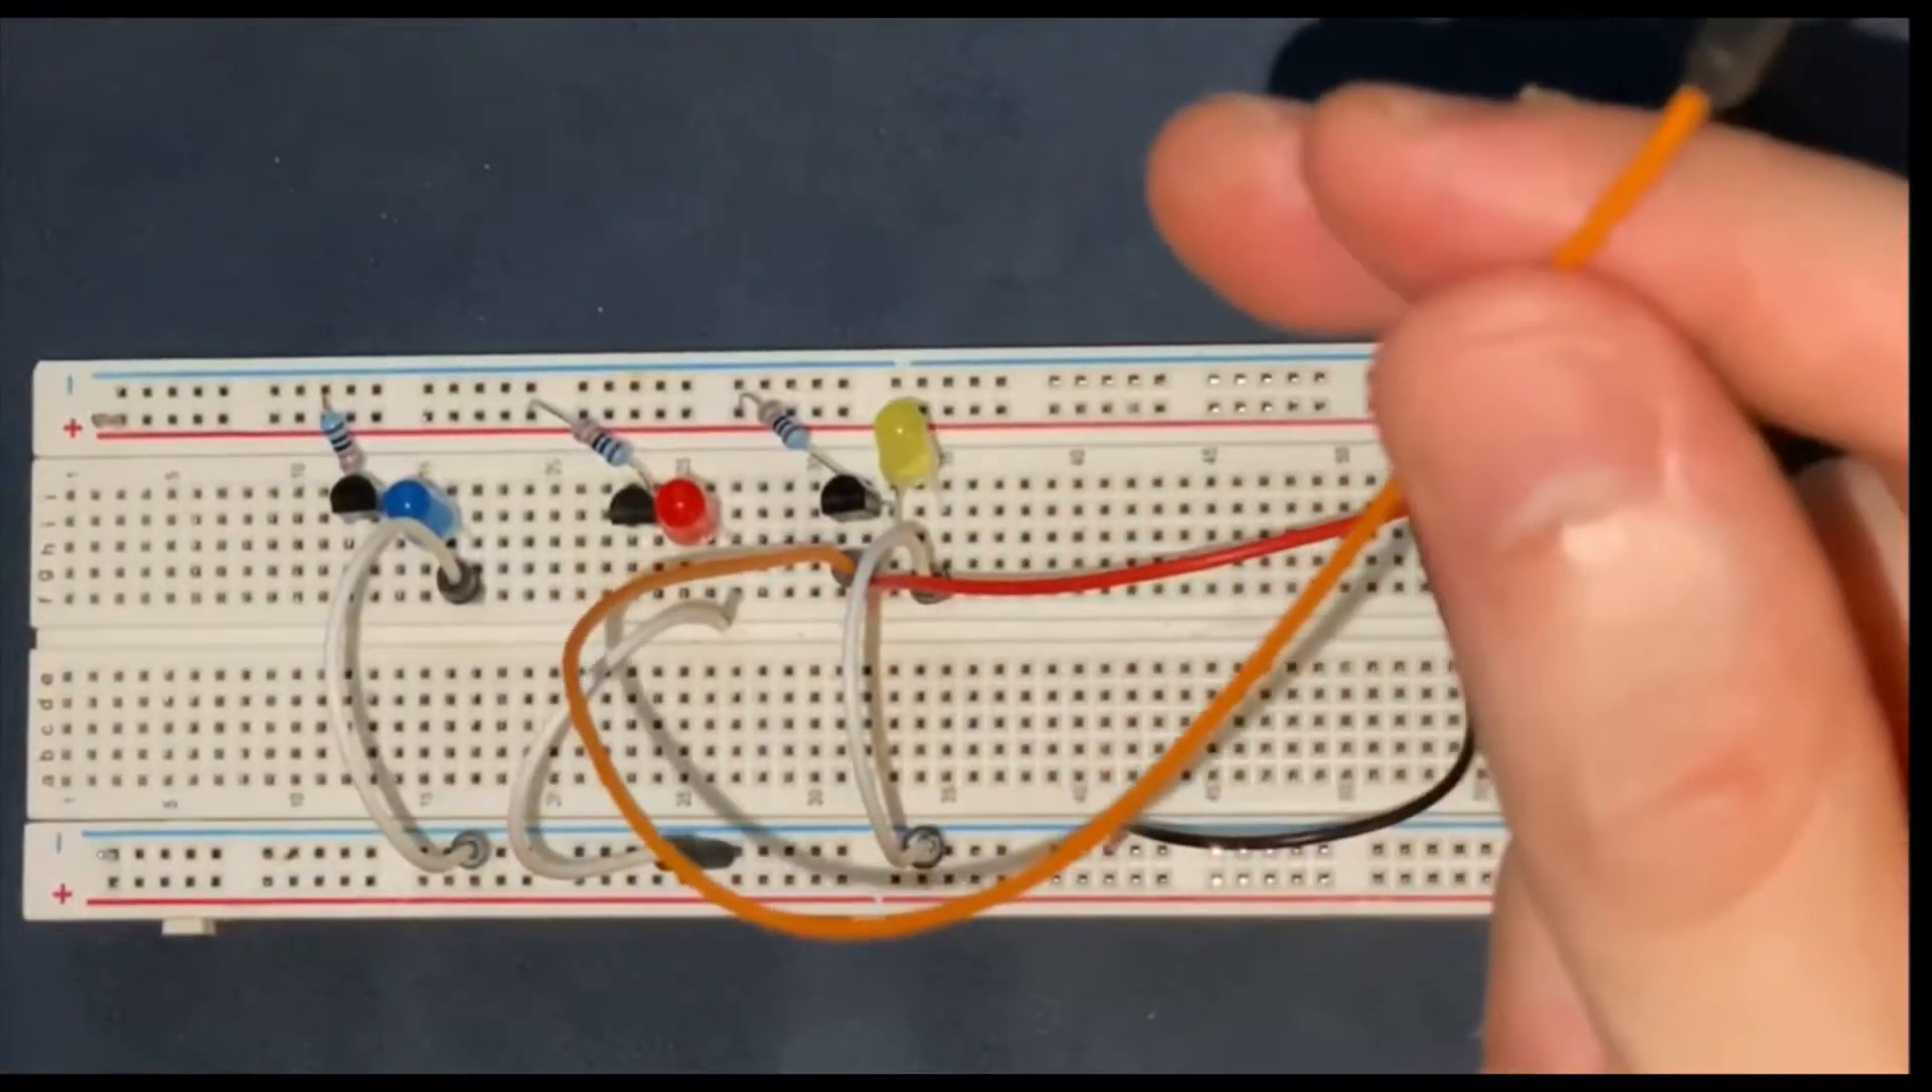The other side of the jumper wire remains unconnected.